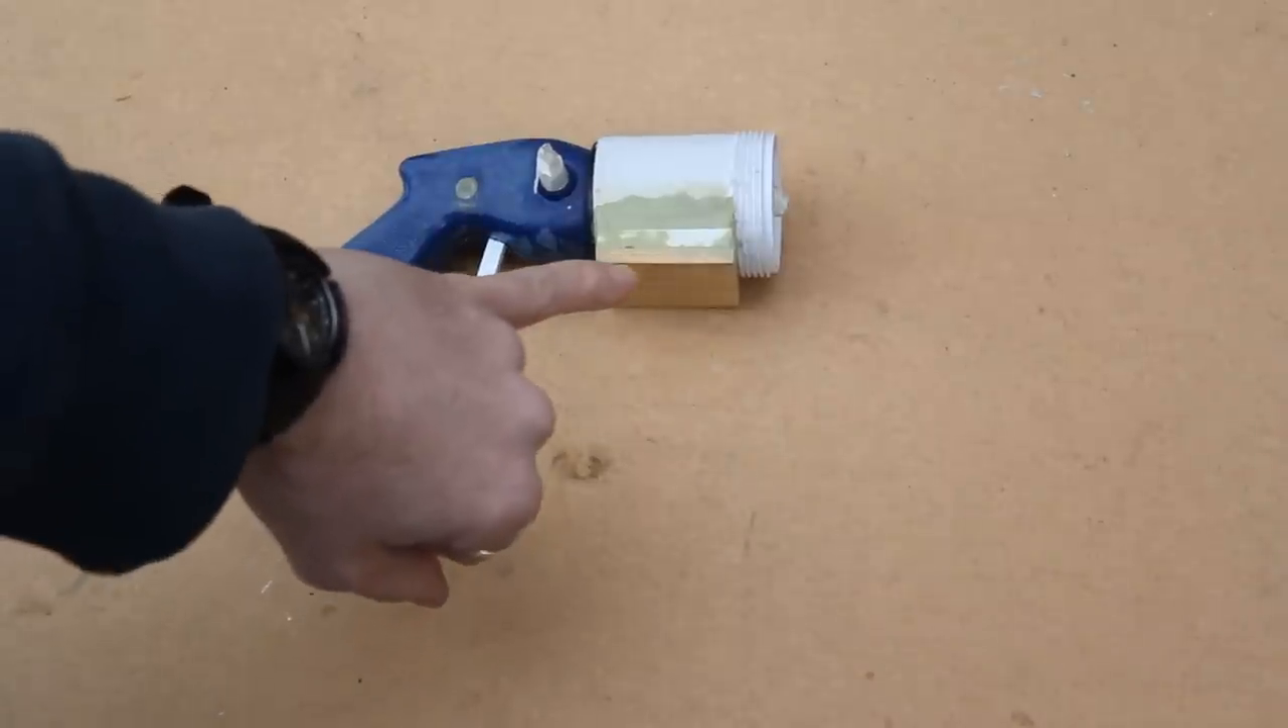I've glued a flat piece of wood to the base of the pipe section and then filled this in with epoxy putty.